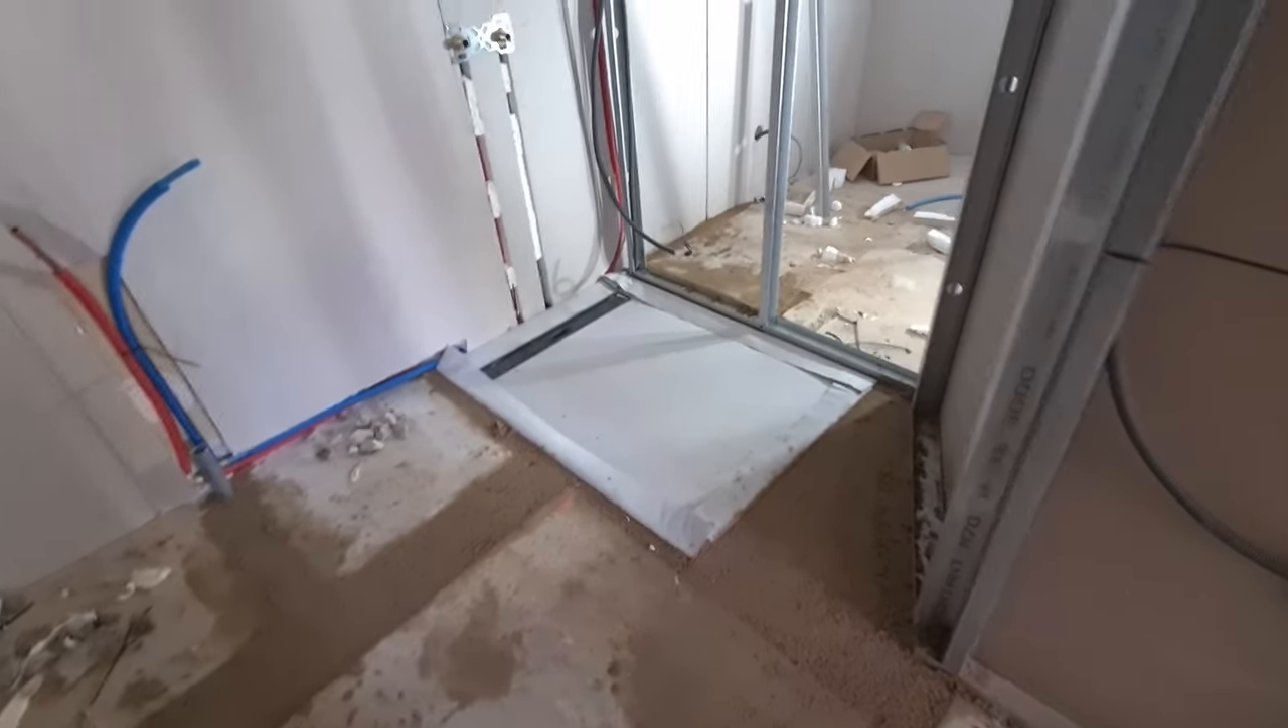So I've concreted in around the areas that needed refilling in around the shower tray so you can now see that the shower tray nicely fits in that area.